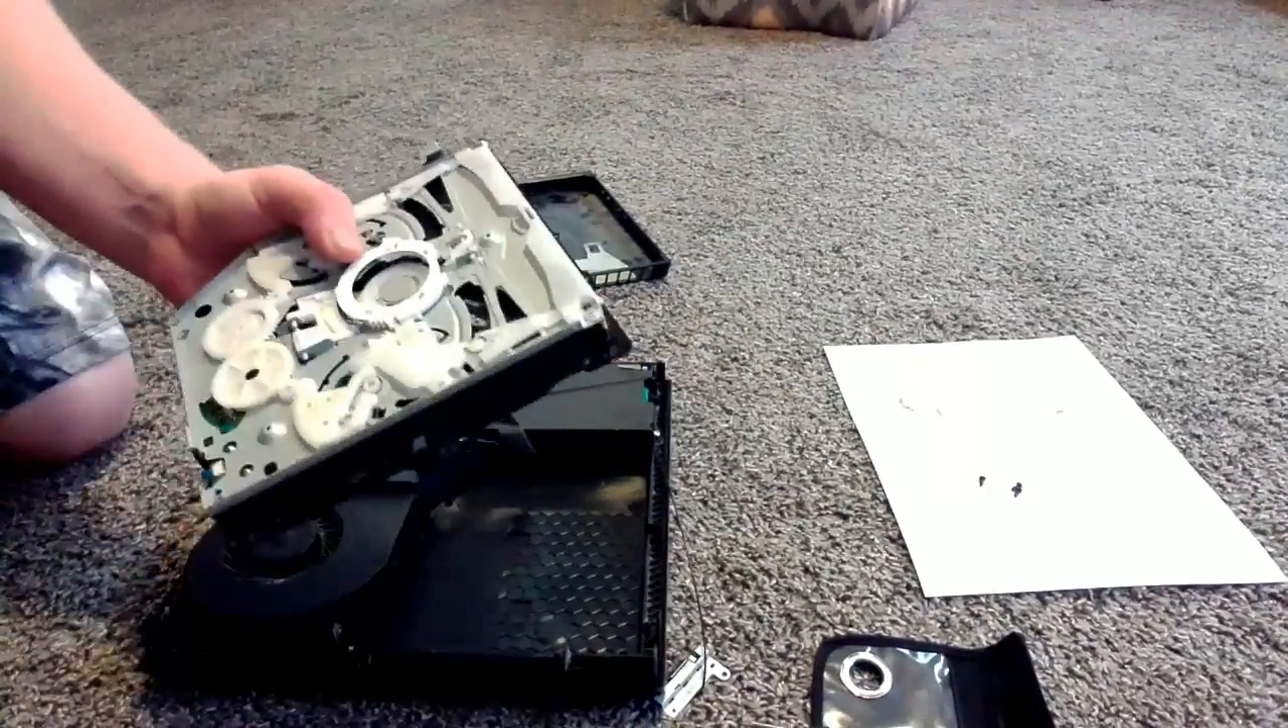So we have our drive. Okay. We have our drive exposed.